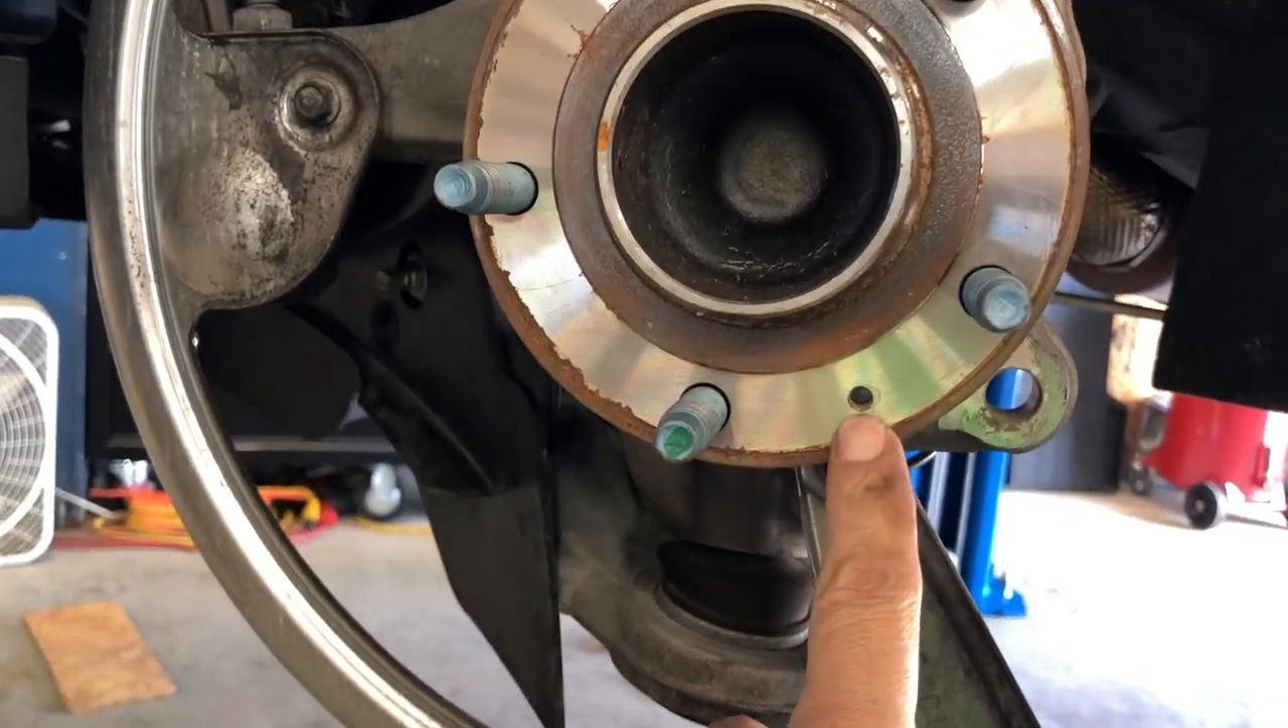So there's what your hub looks like when the rotors off.